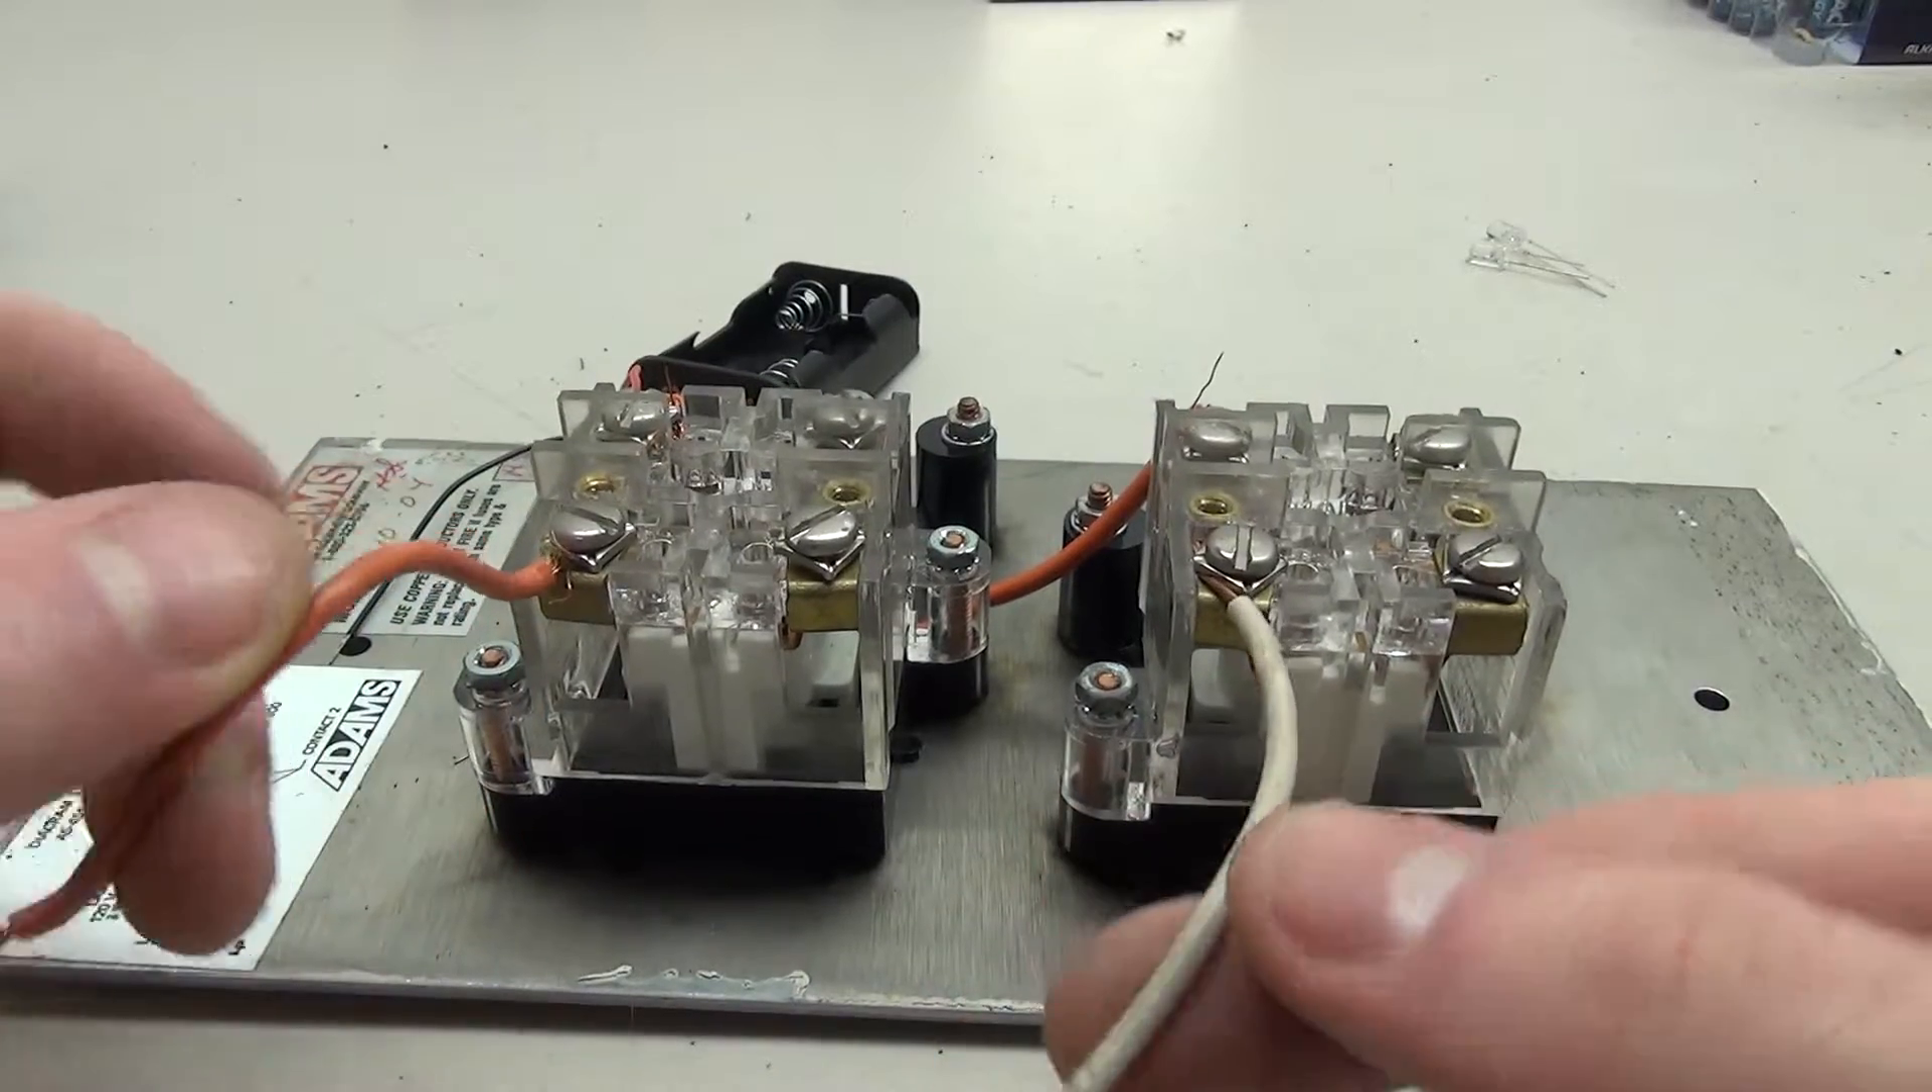We have our two wires attached on either button.